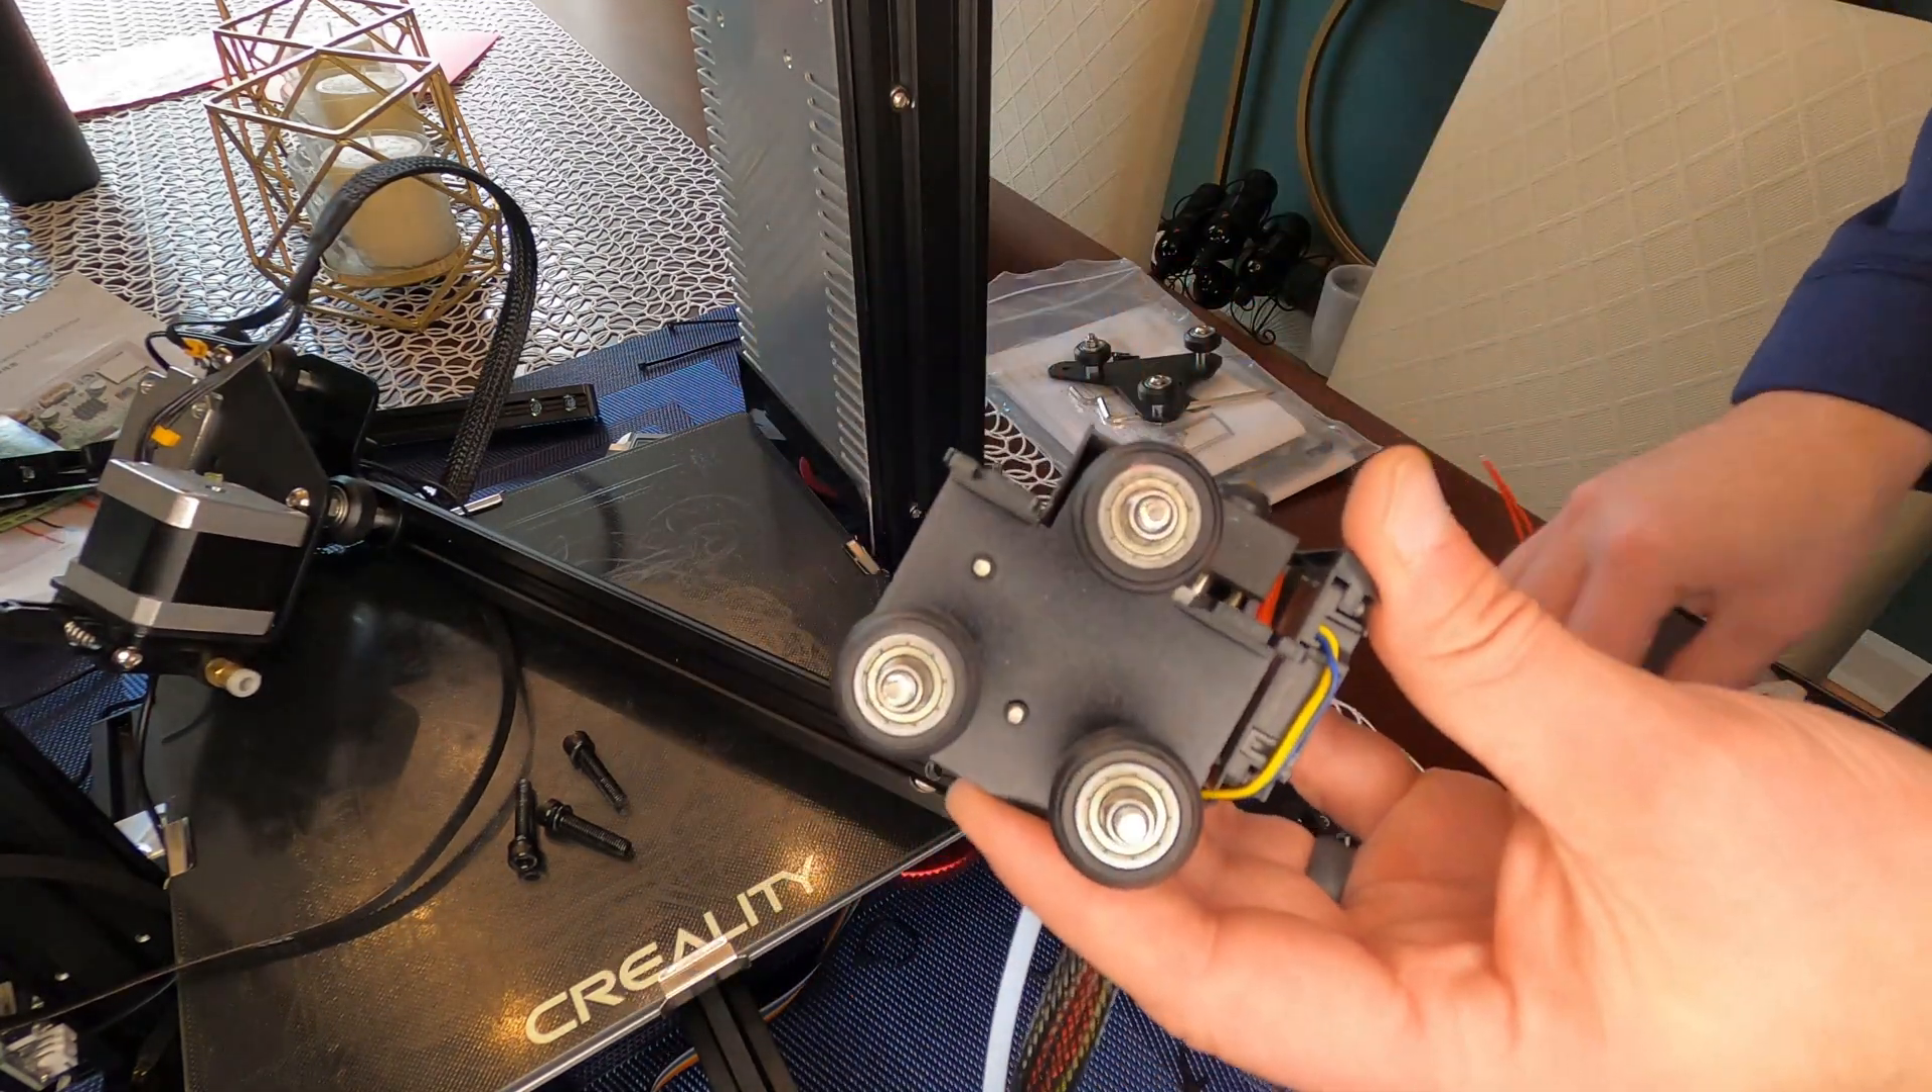All right we'll take that we'll set that aside and then just like that we have our old hot end assembly off.